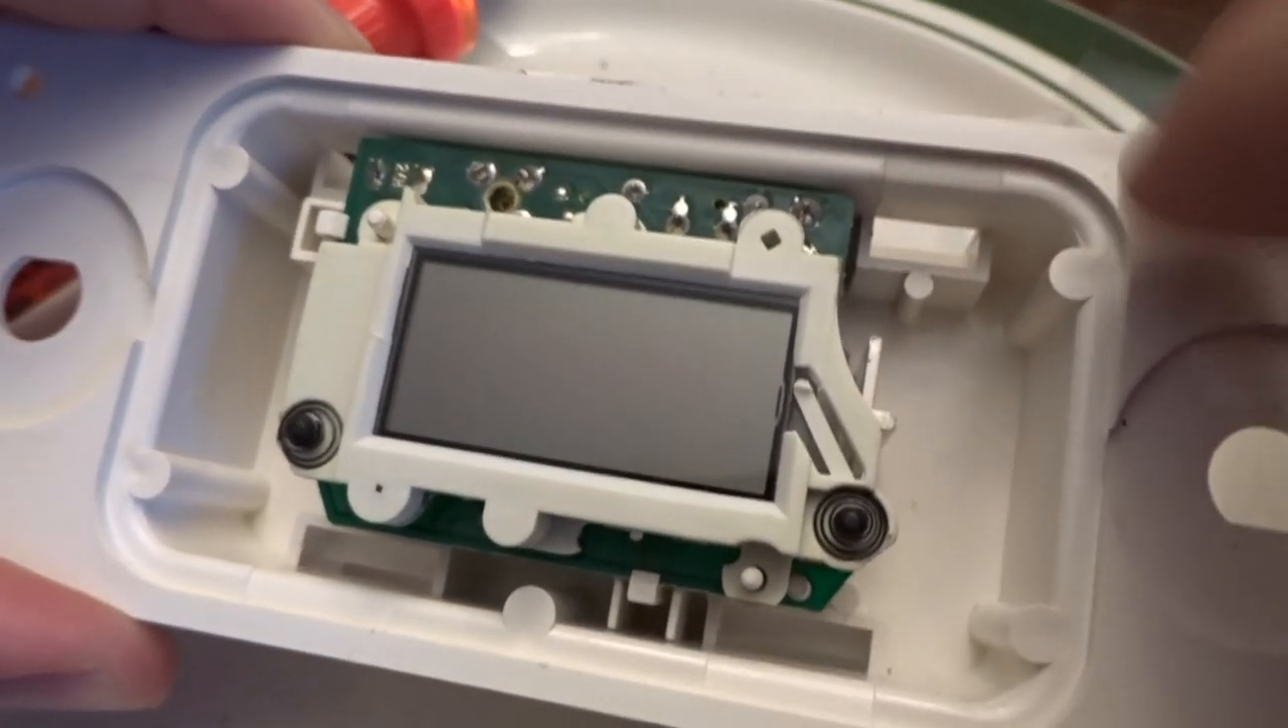So as you can see we've got our screen housing reattached to the circuit board and then now we are reinstalling everything into the housing to go back in the car.